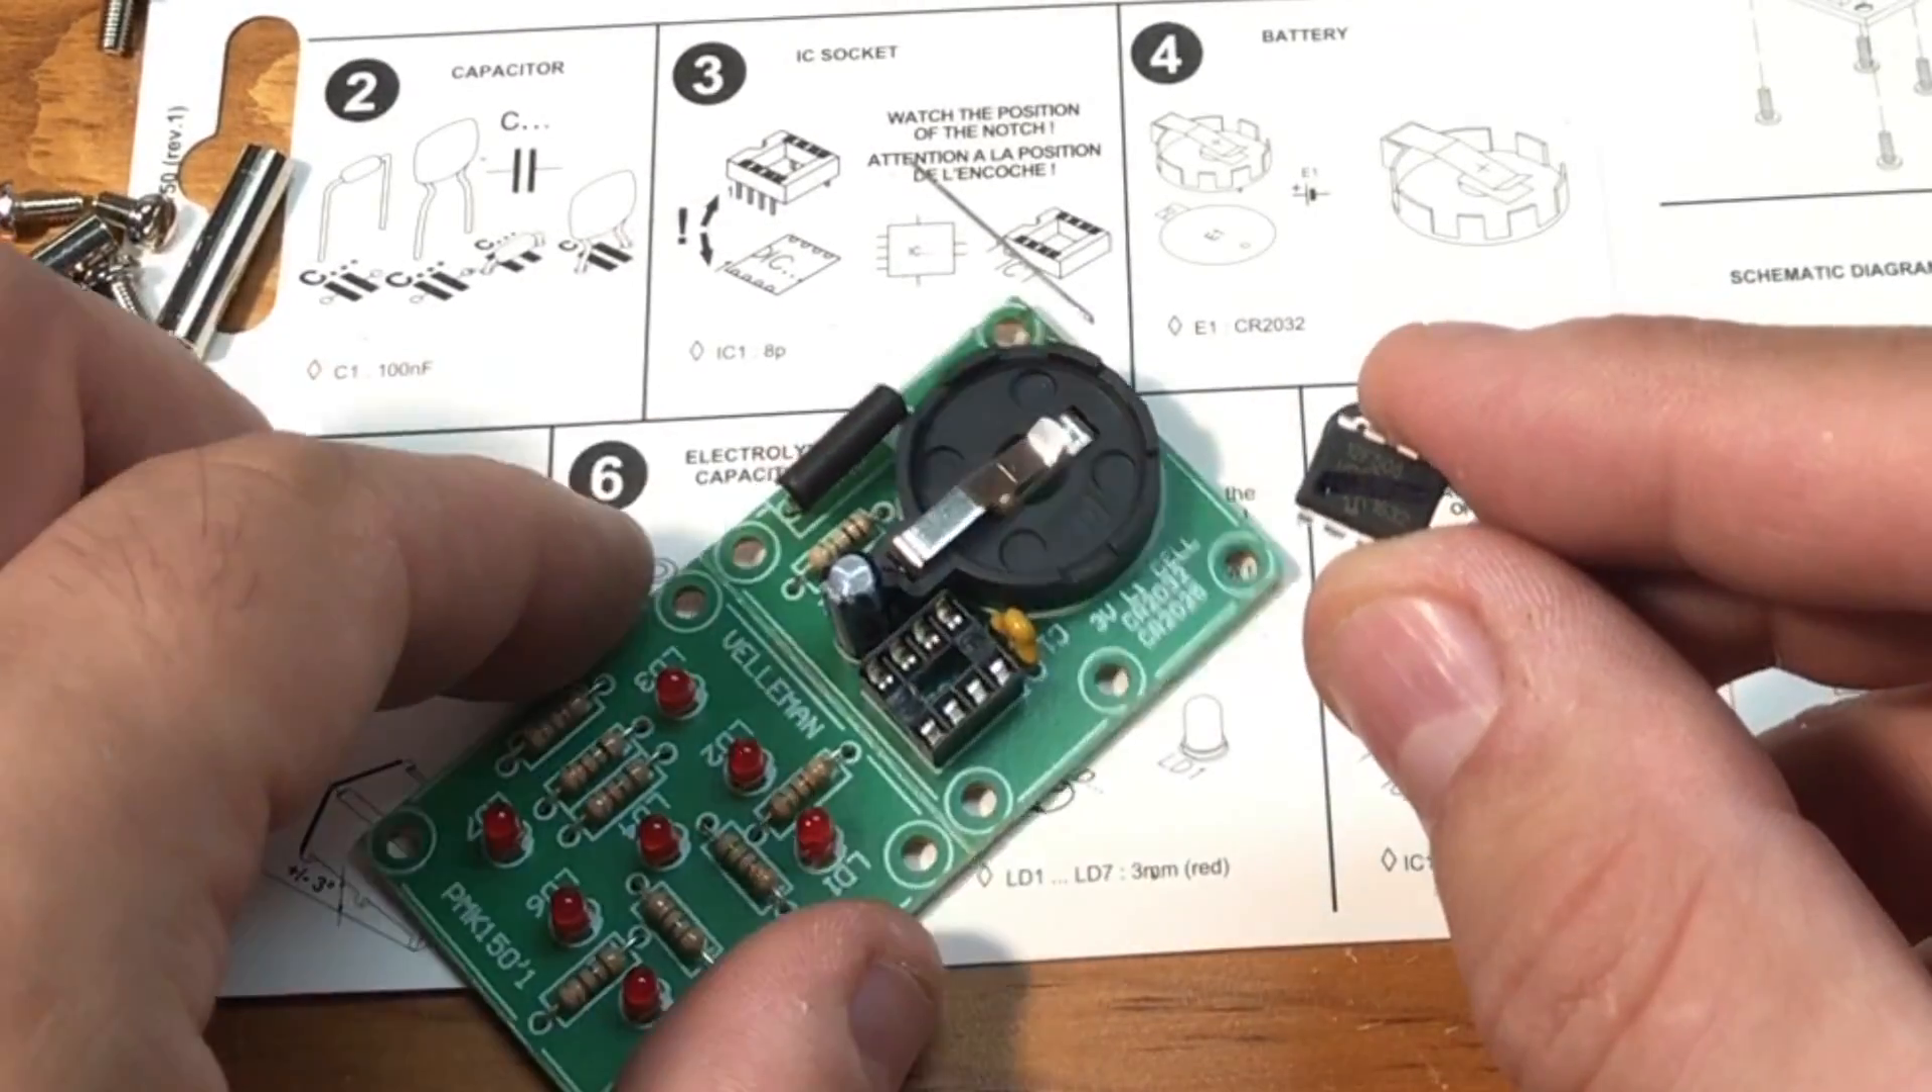So here it is all put together other than the microcontroller.